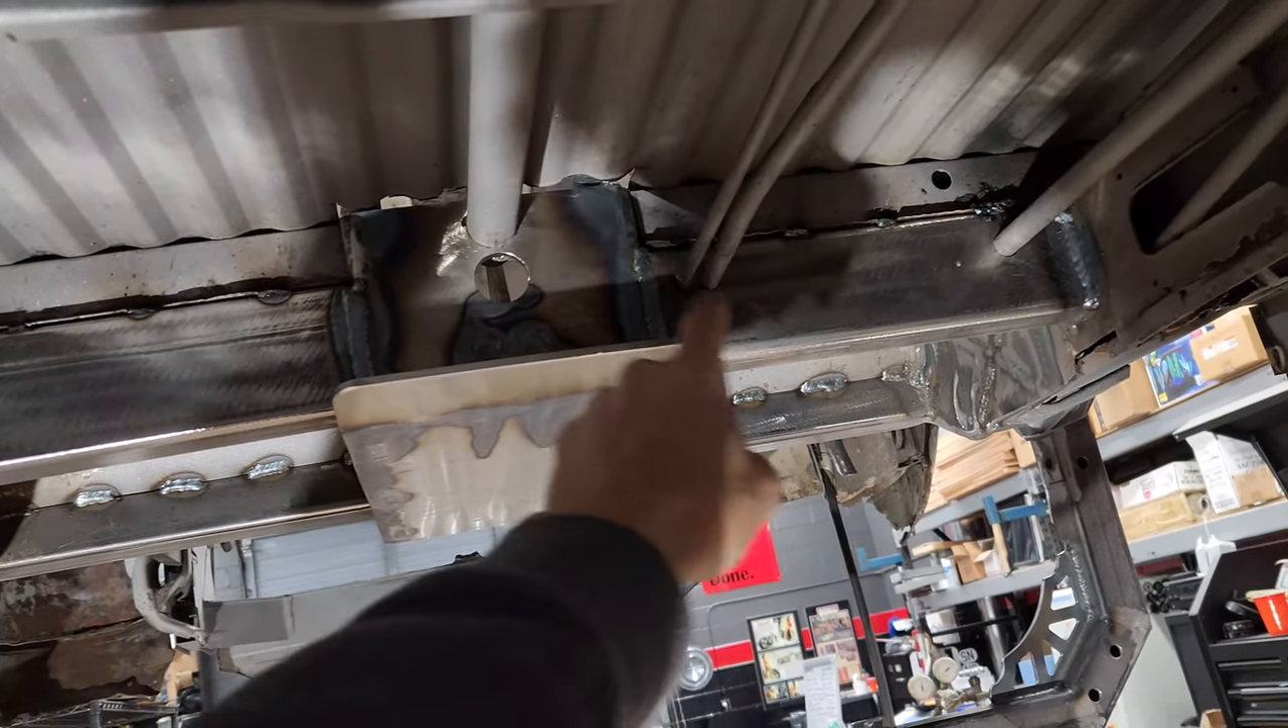All right I didn't do much filming today but this is uh I added a two by three or one and a half by three cross member going across tying into the frame.